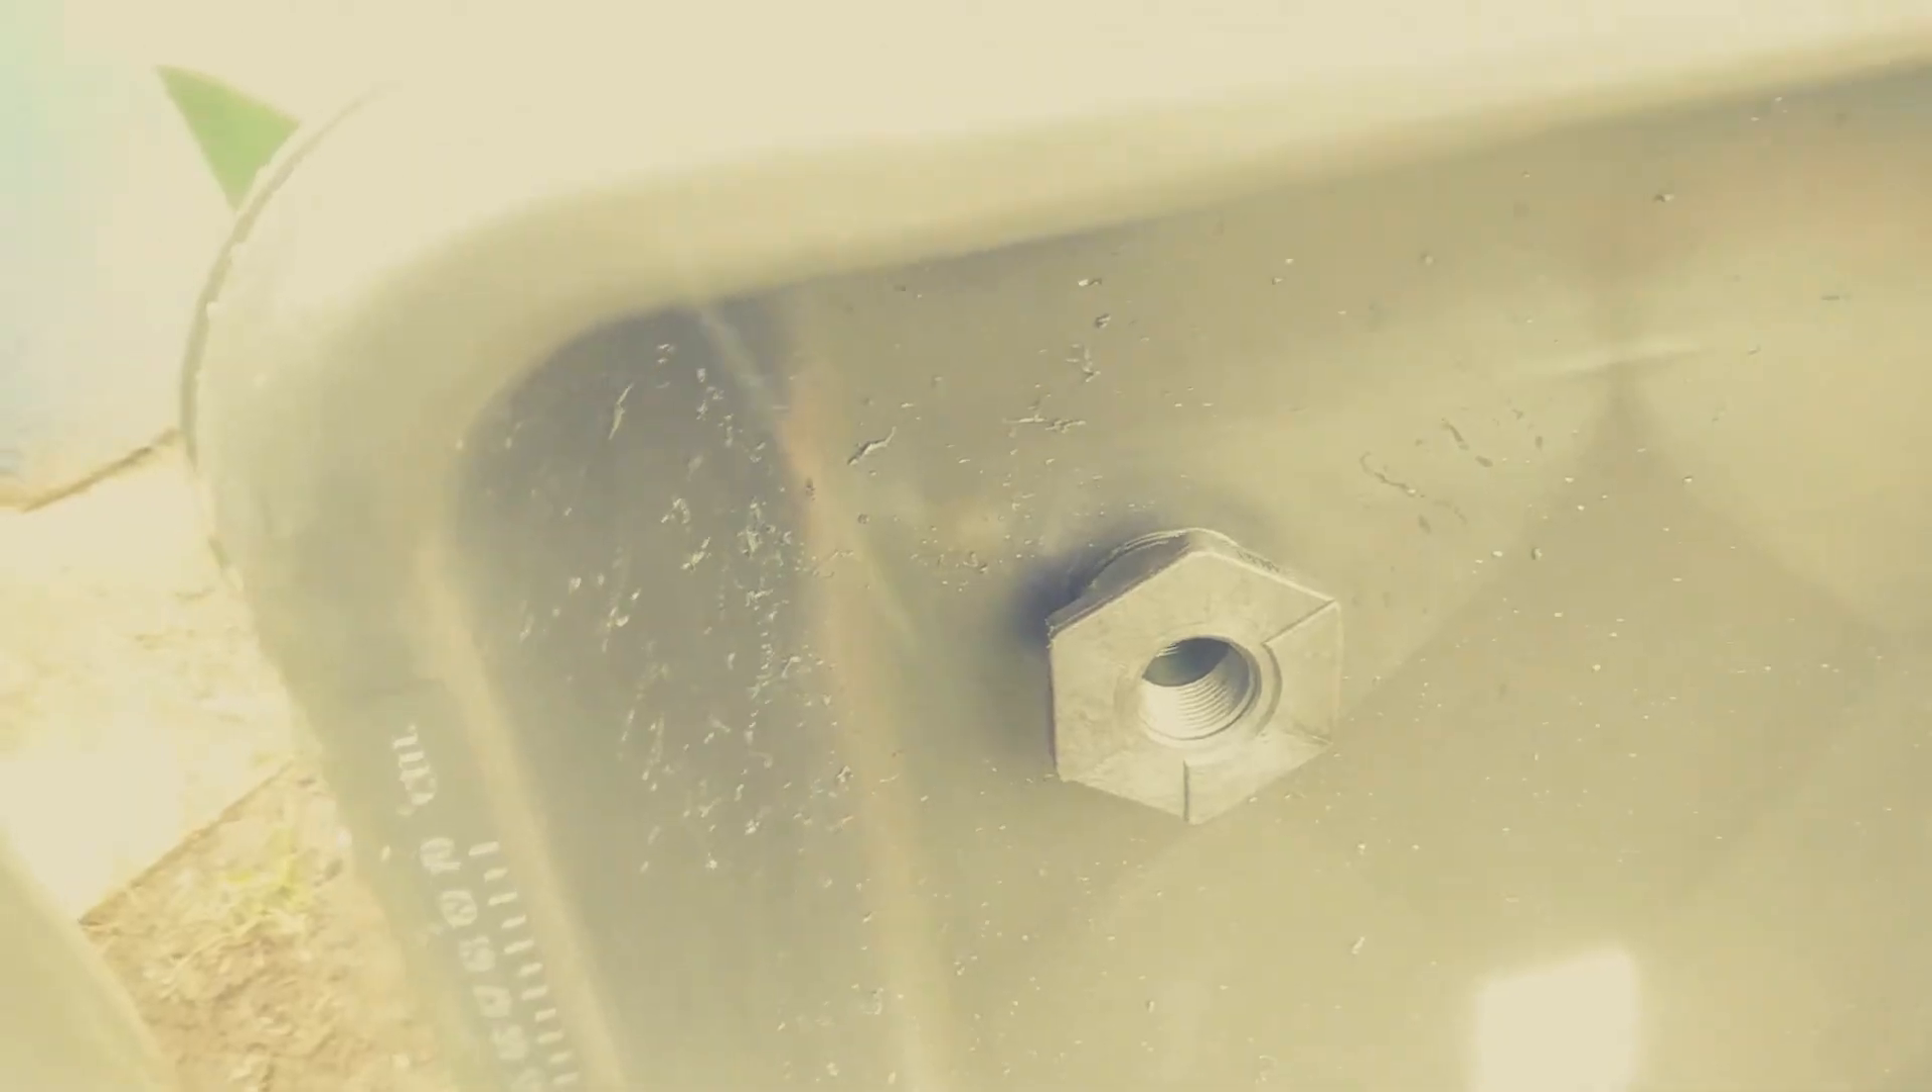Alright, so we got the bulkhead on and it's a counter clockwise bulkhead.